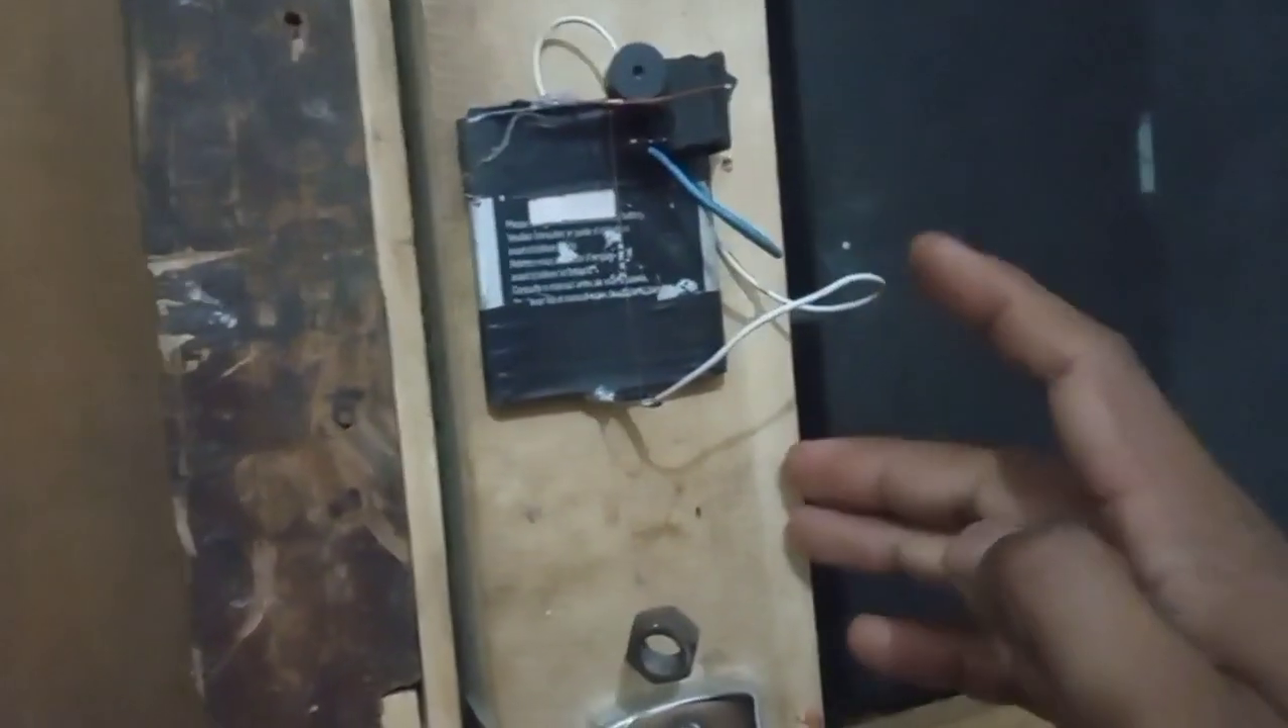Rangkaian Sudah saya pasang Pada pintu.